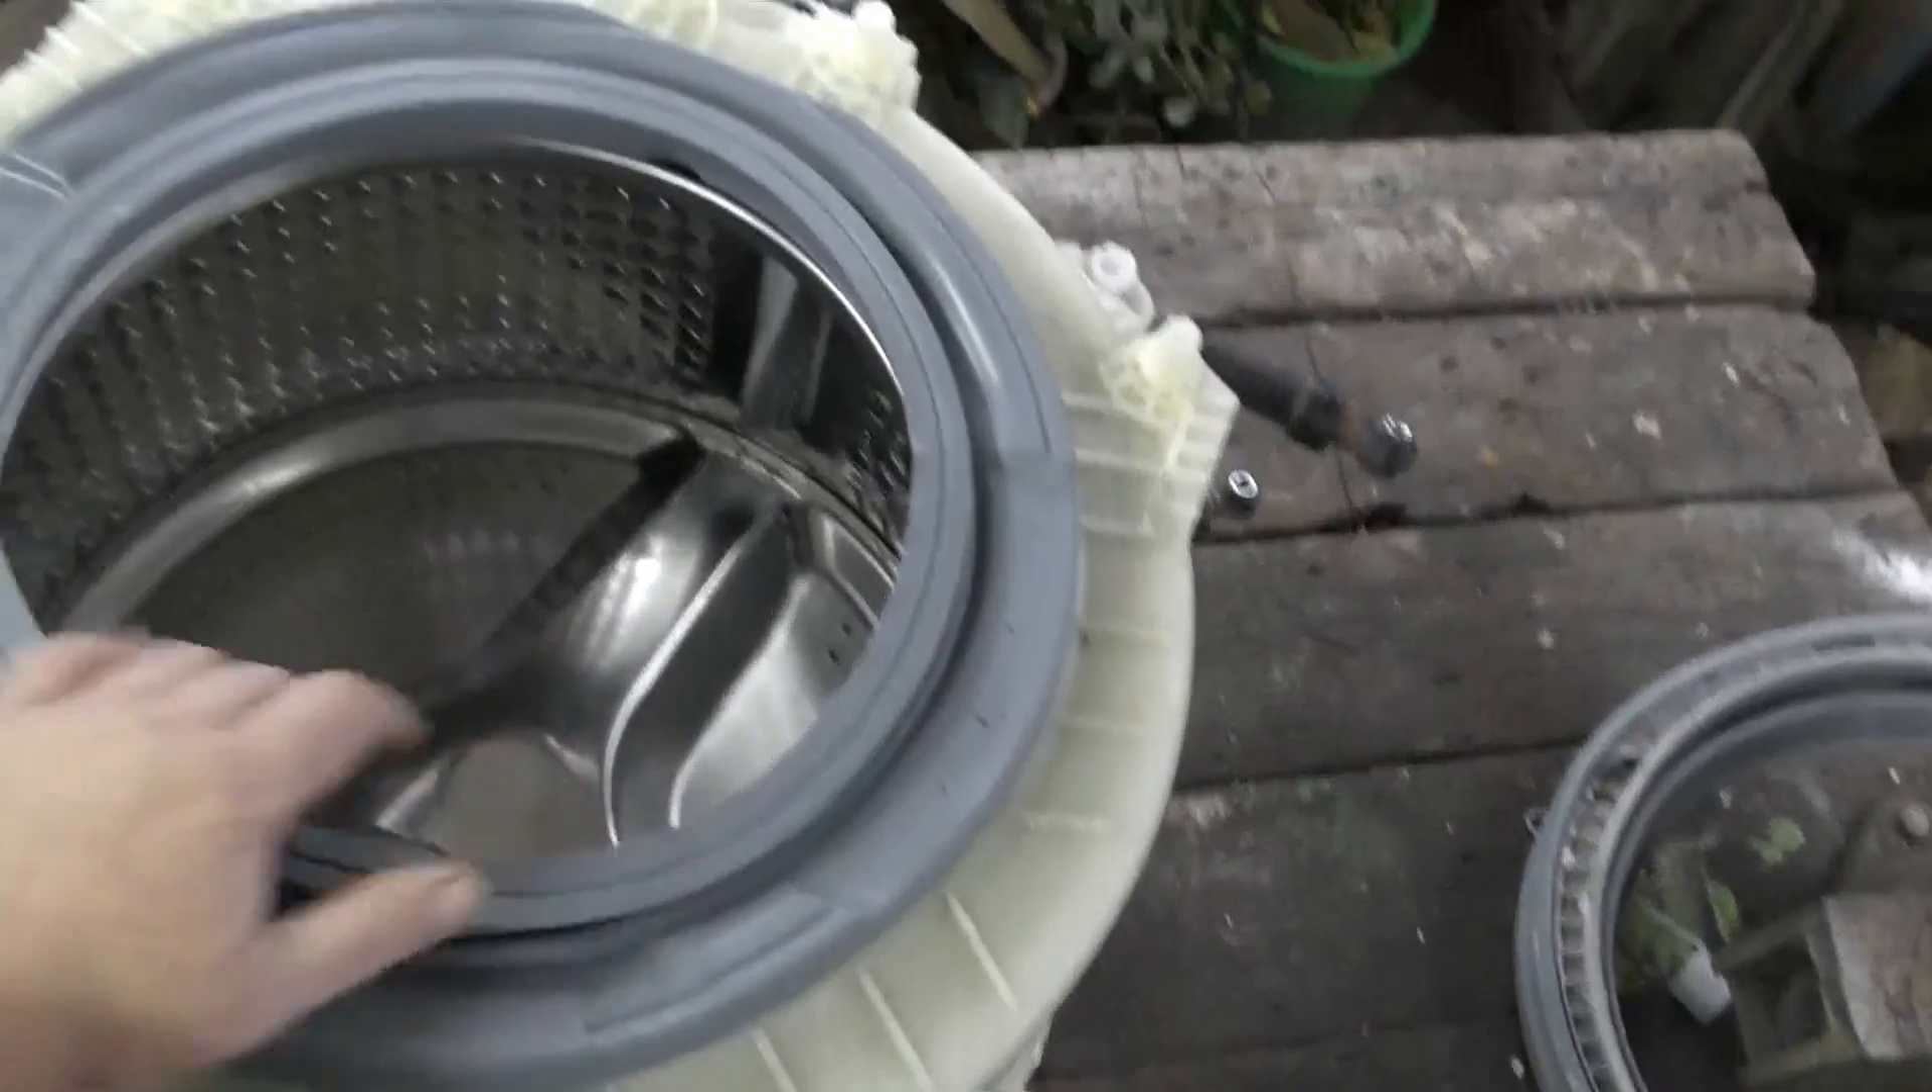Манжета заменена все красиво все четко.